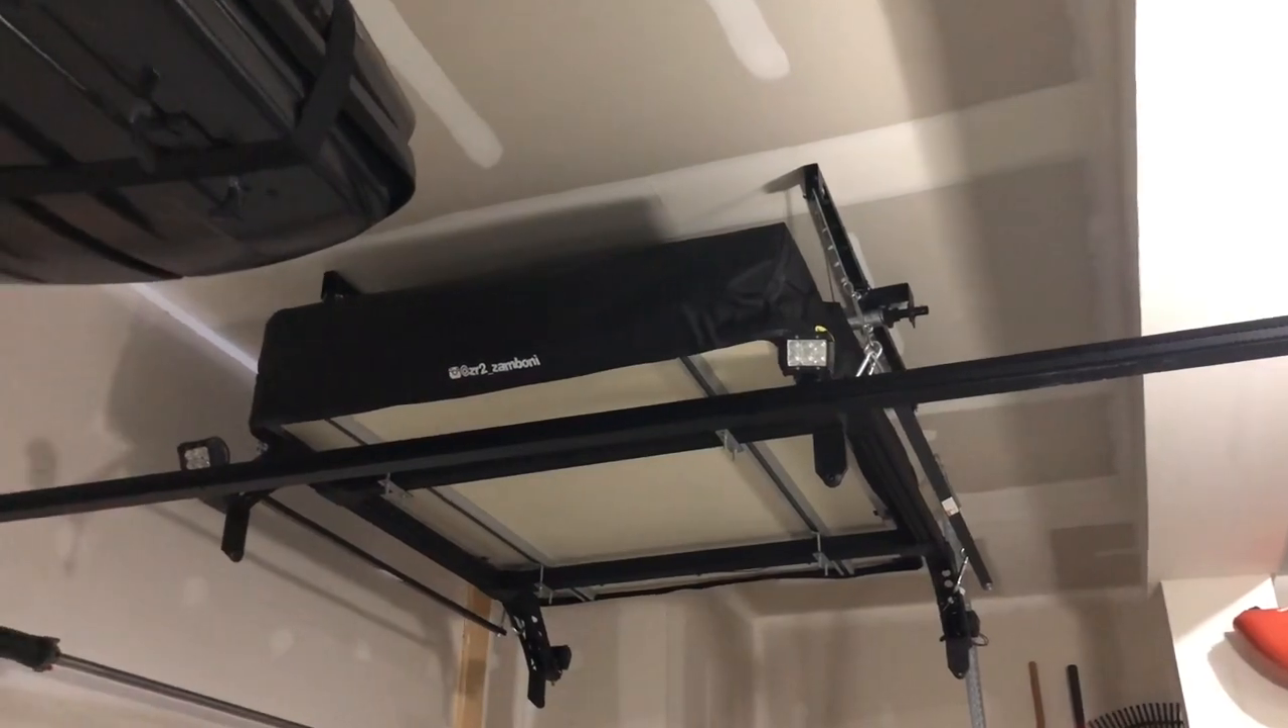Well as you can see I was successful in getting the half rack as well as rooftop tent up with the hoist.